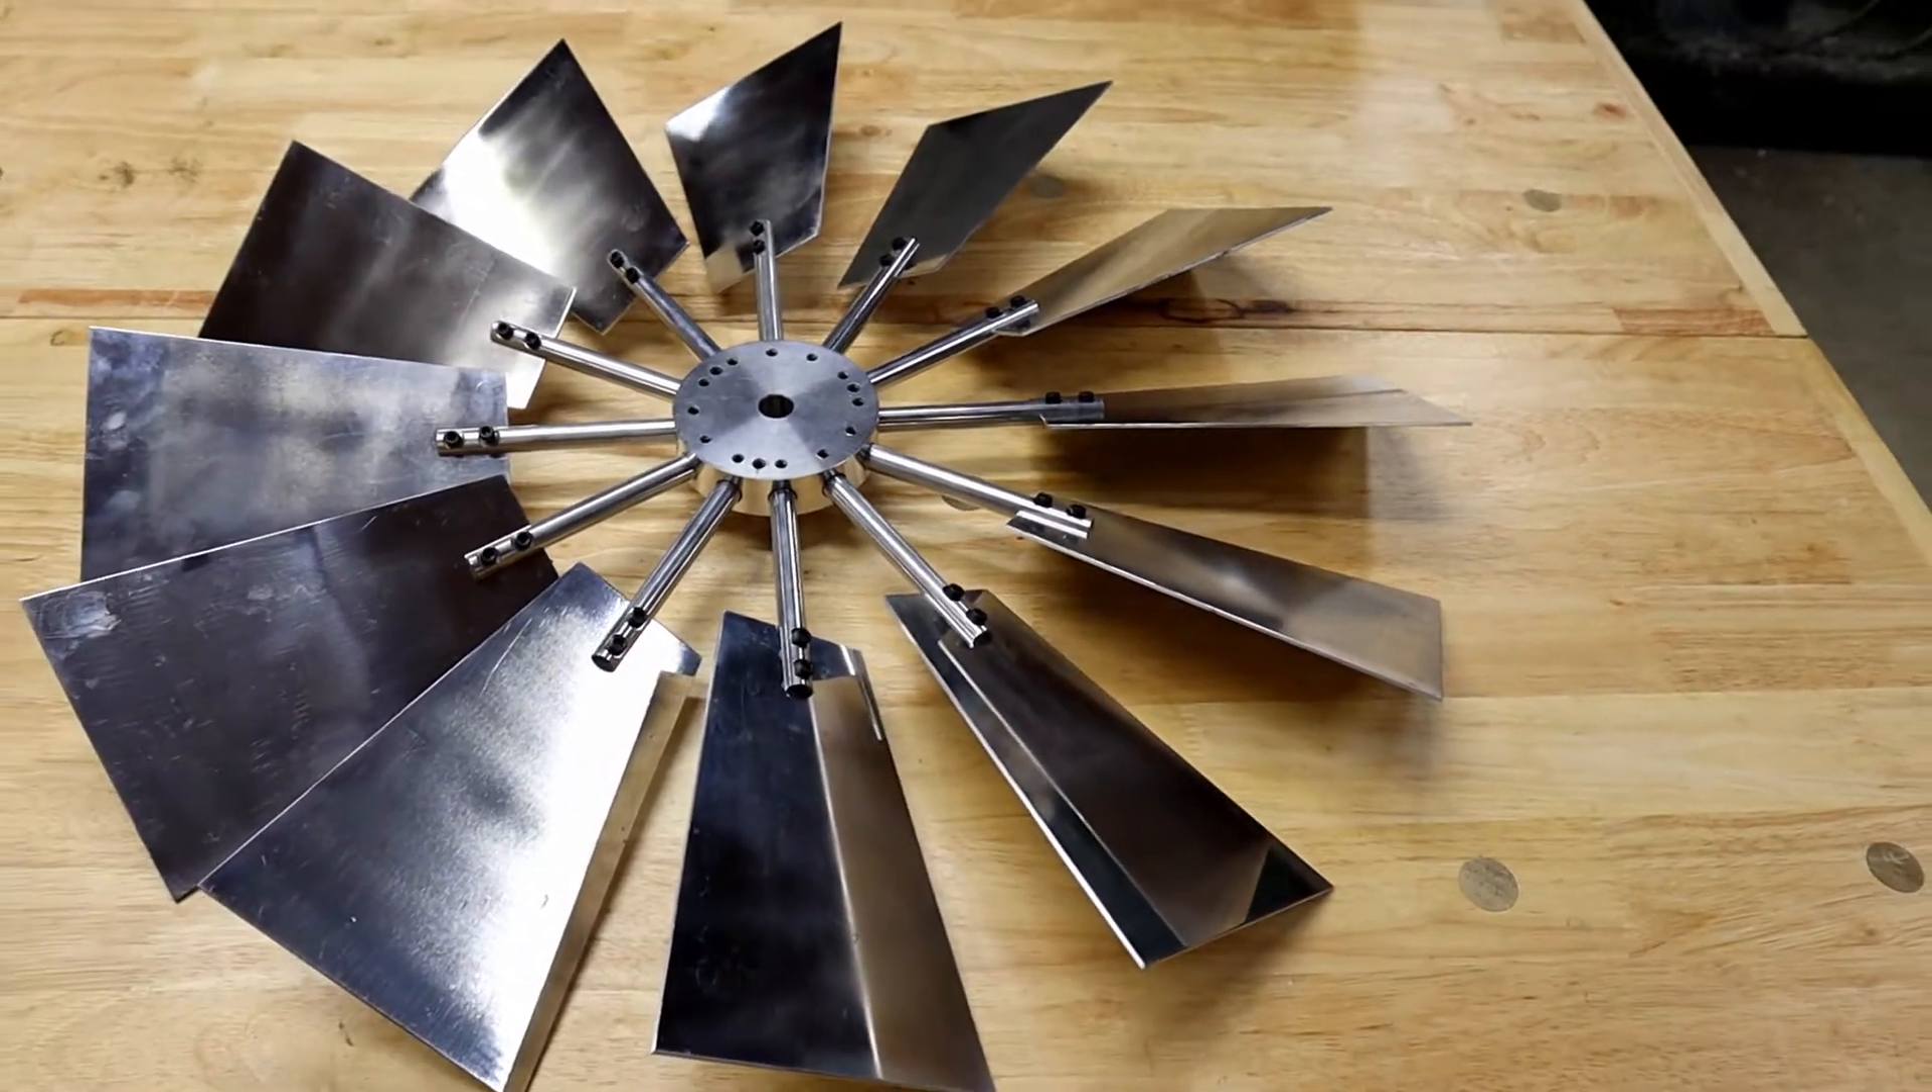I got all twelve blades installed.